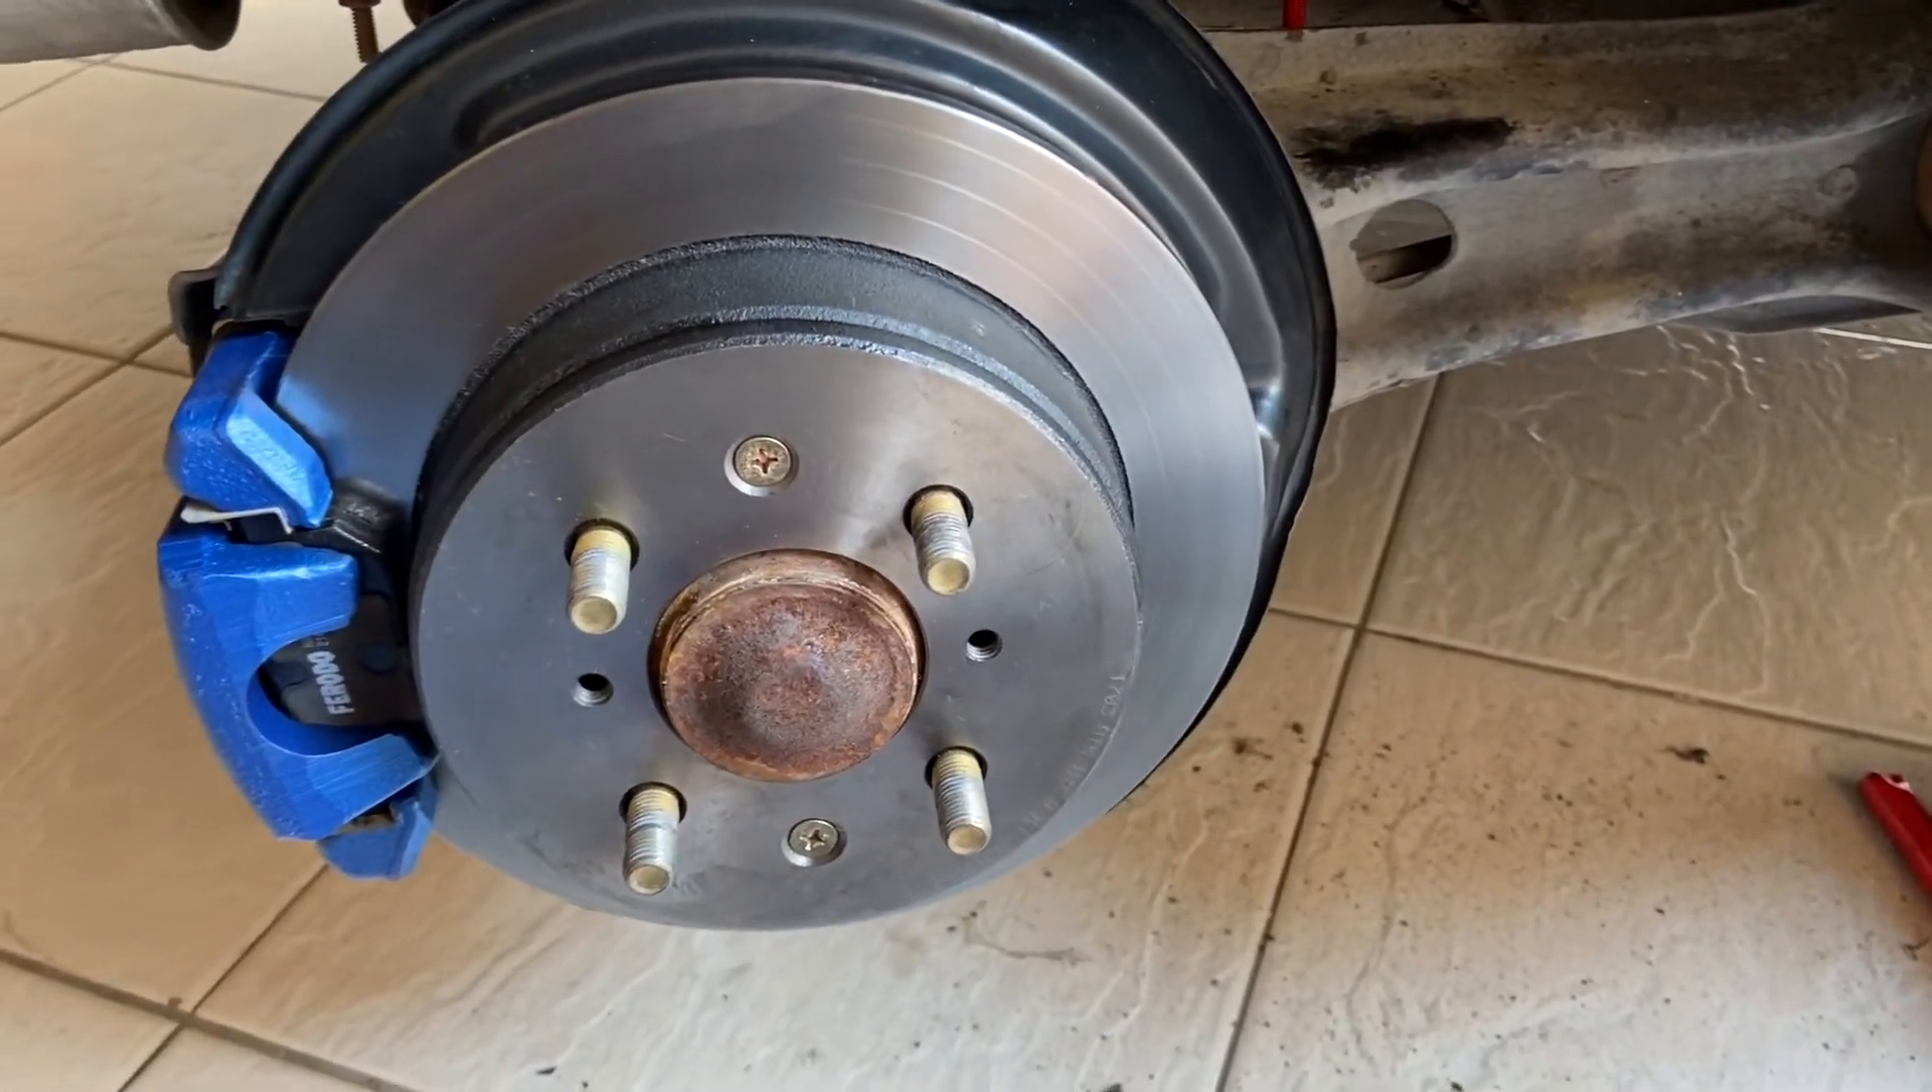A pinça. A última pinça. O disco. Tudo no lugar.